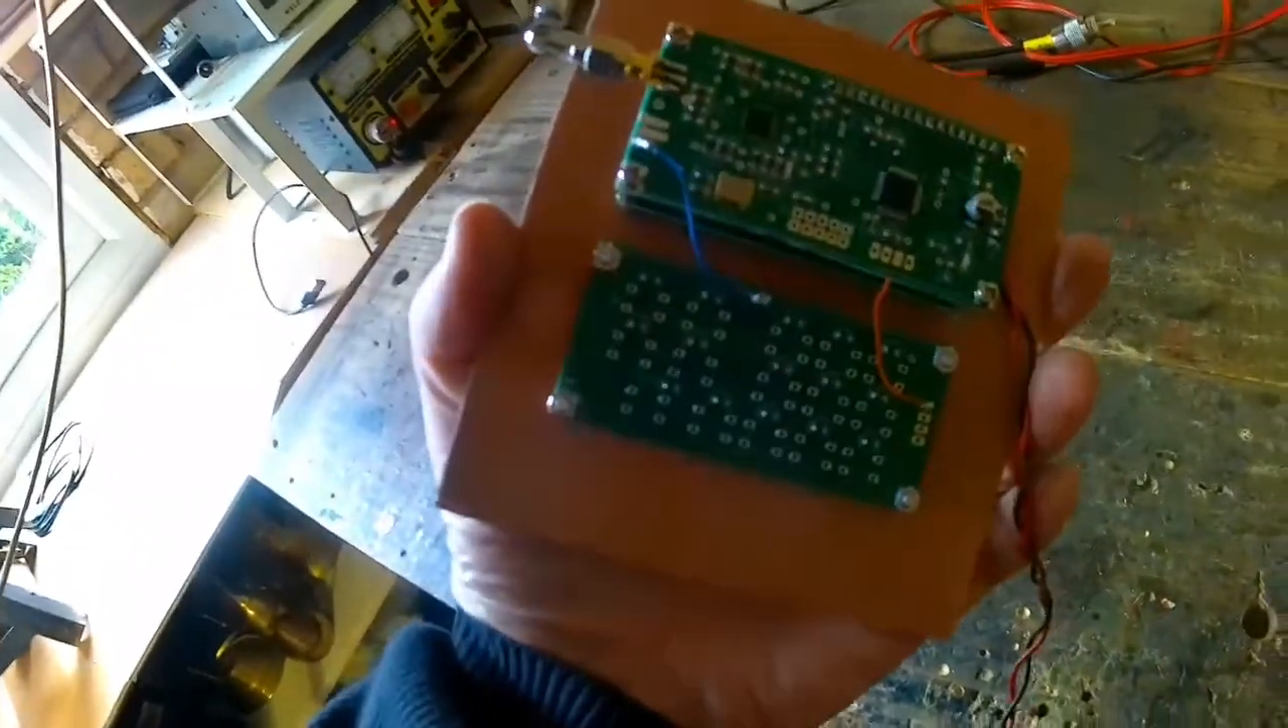Having the two boards connected together there's only two wires as you can see.